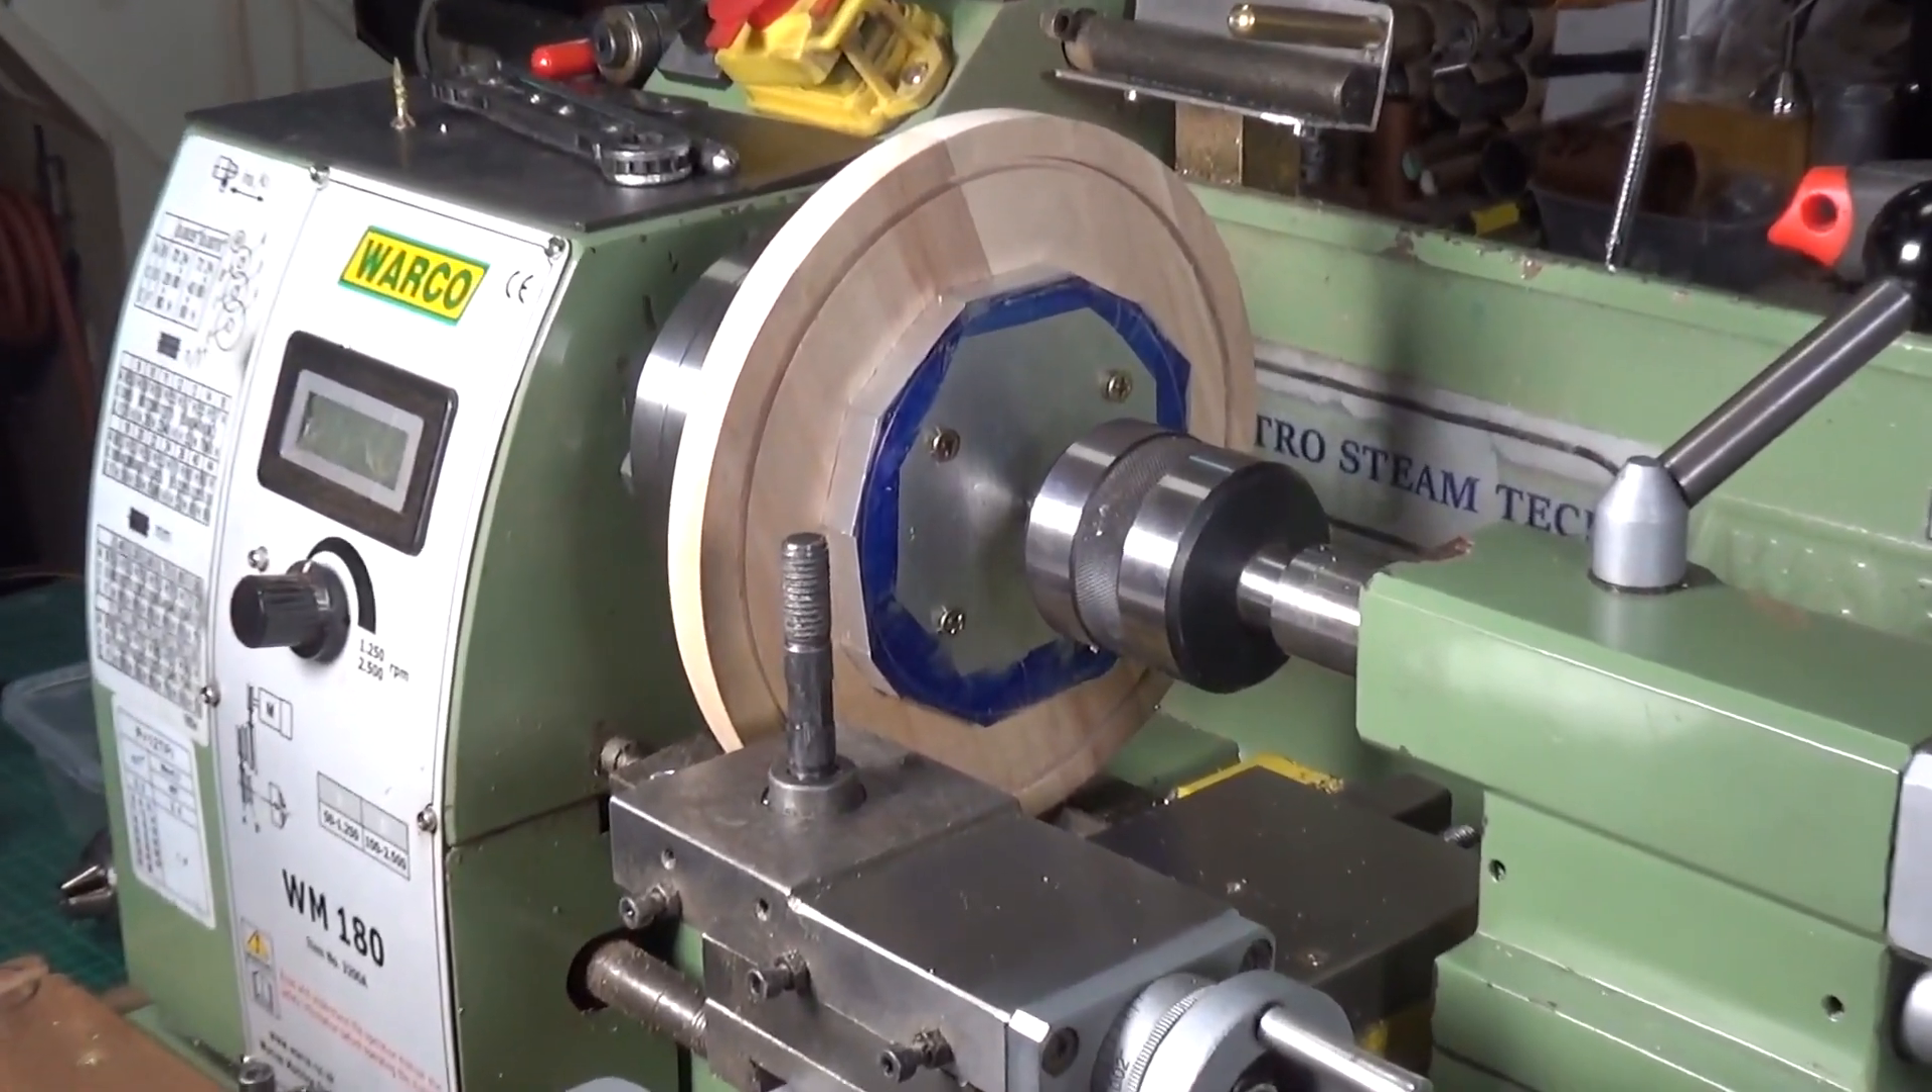We've got the aluminium plate screwed on to the wooden face plate.